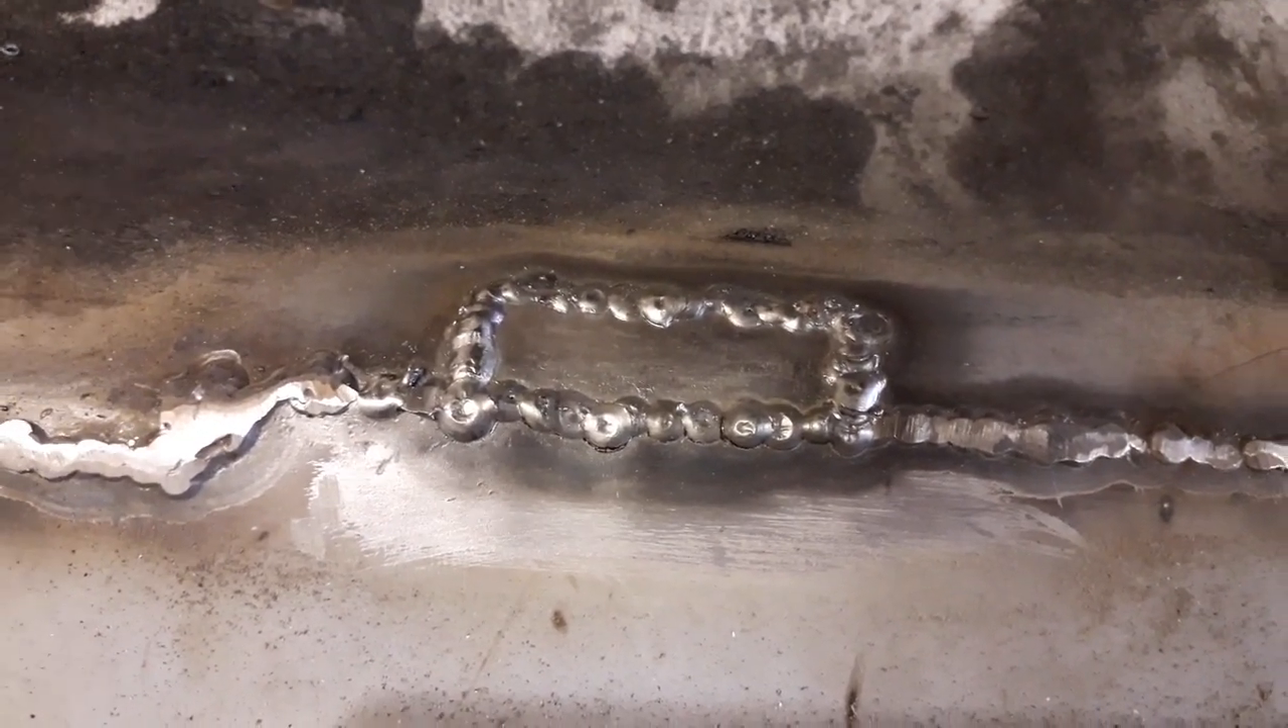So I've got my little patch all welded in now.